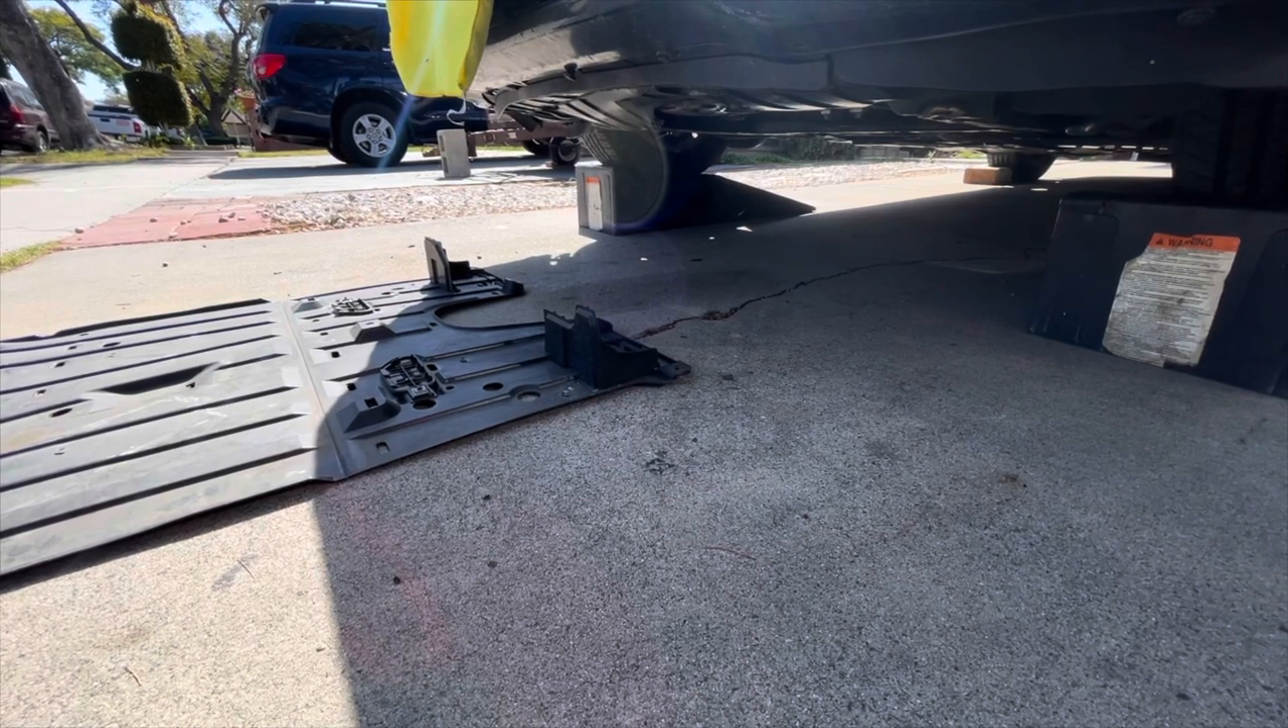So now that we've got the oil filled up, the last thing to do is just put this cover on.